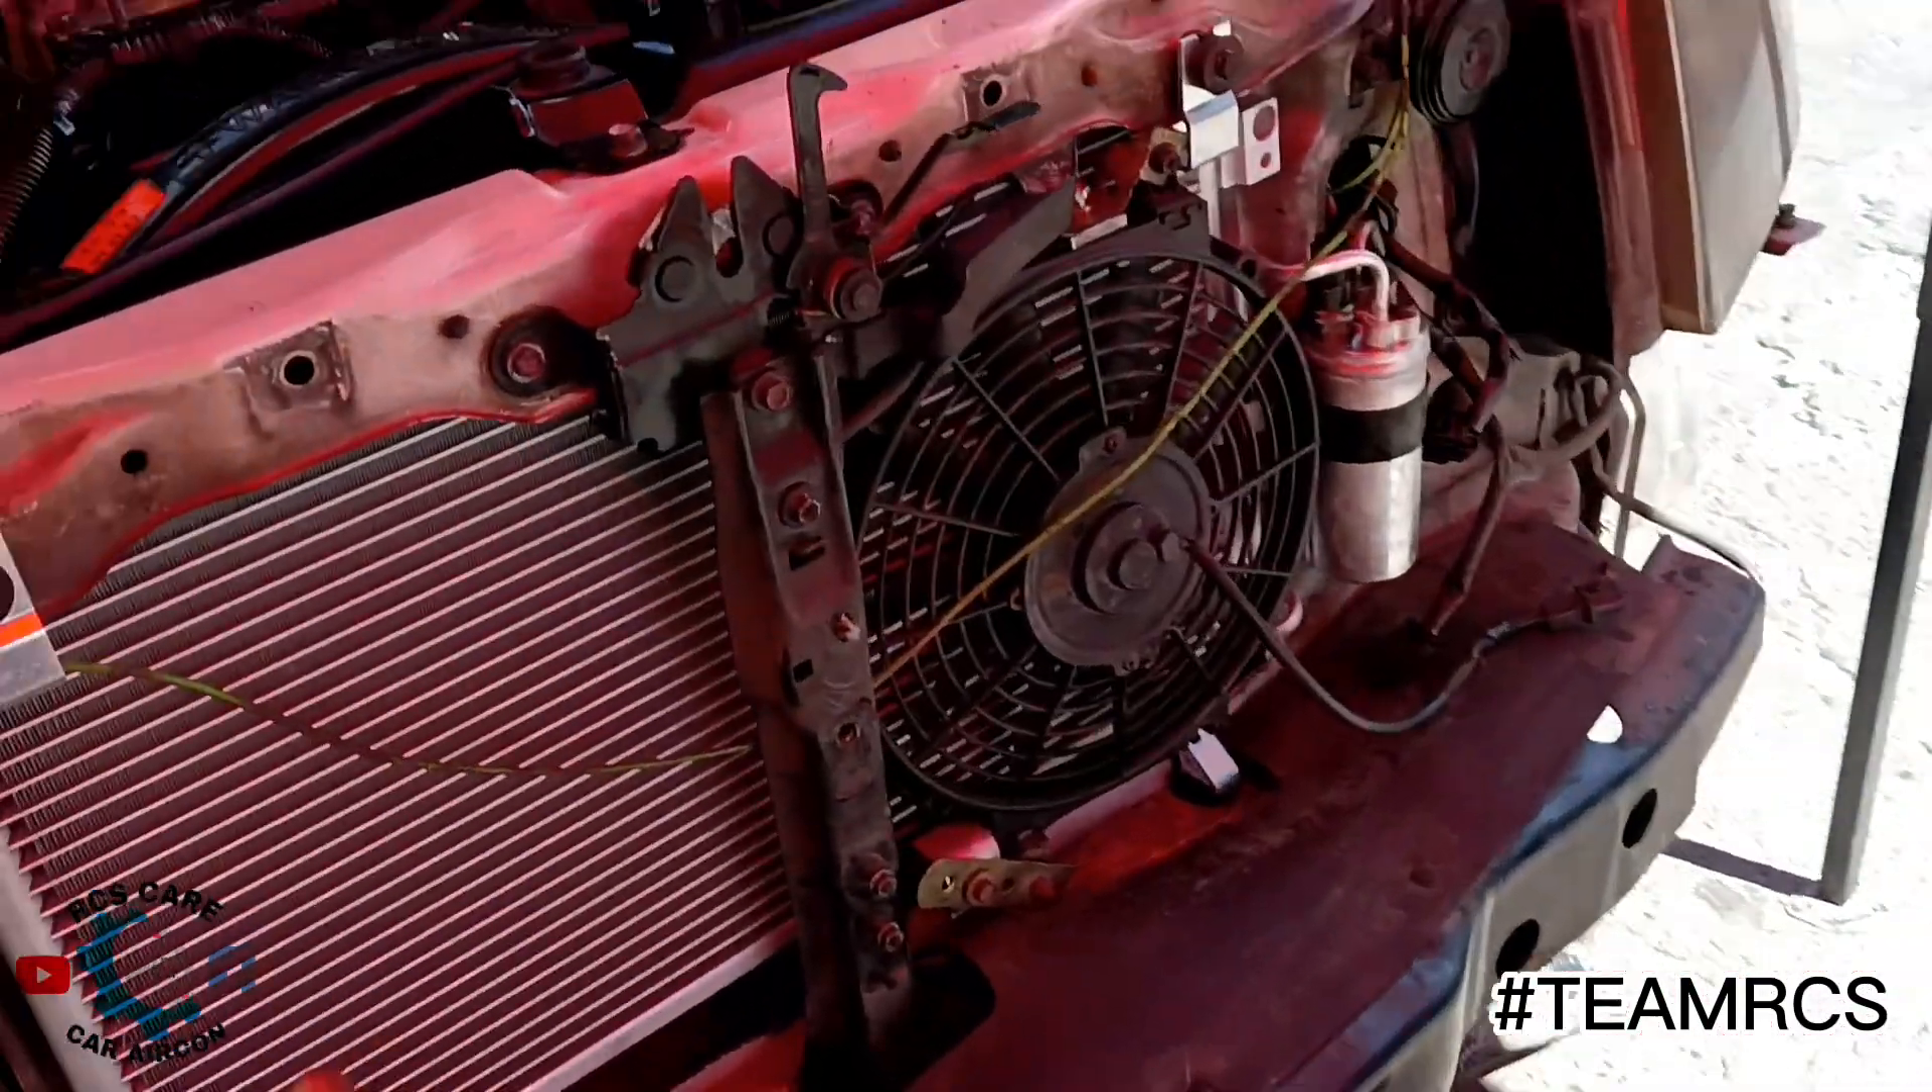Condenser Ito na nakakabit na Pati yung ating auxiliary fan.